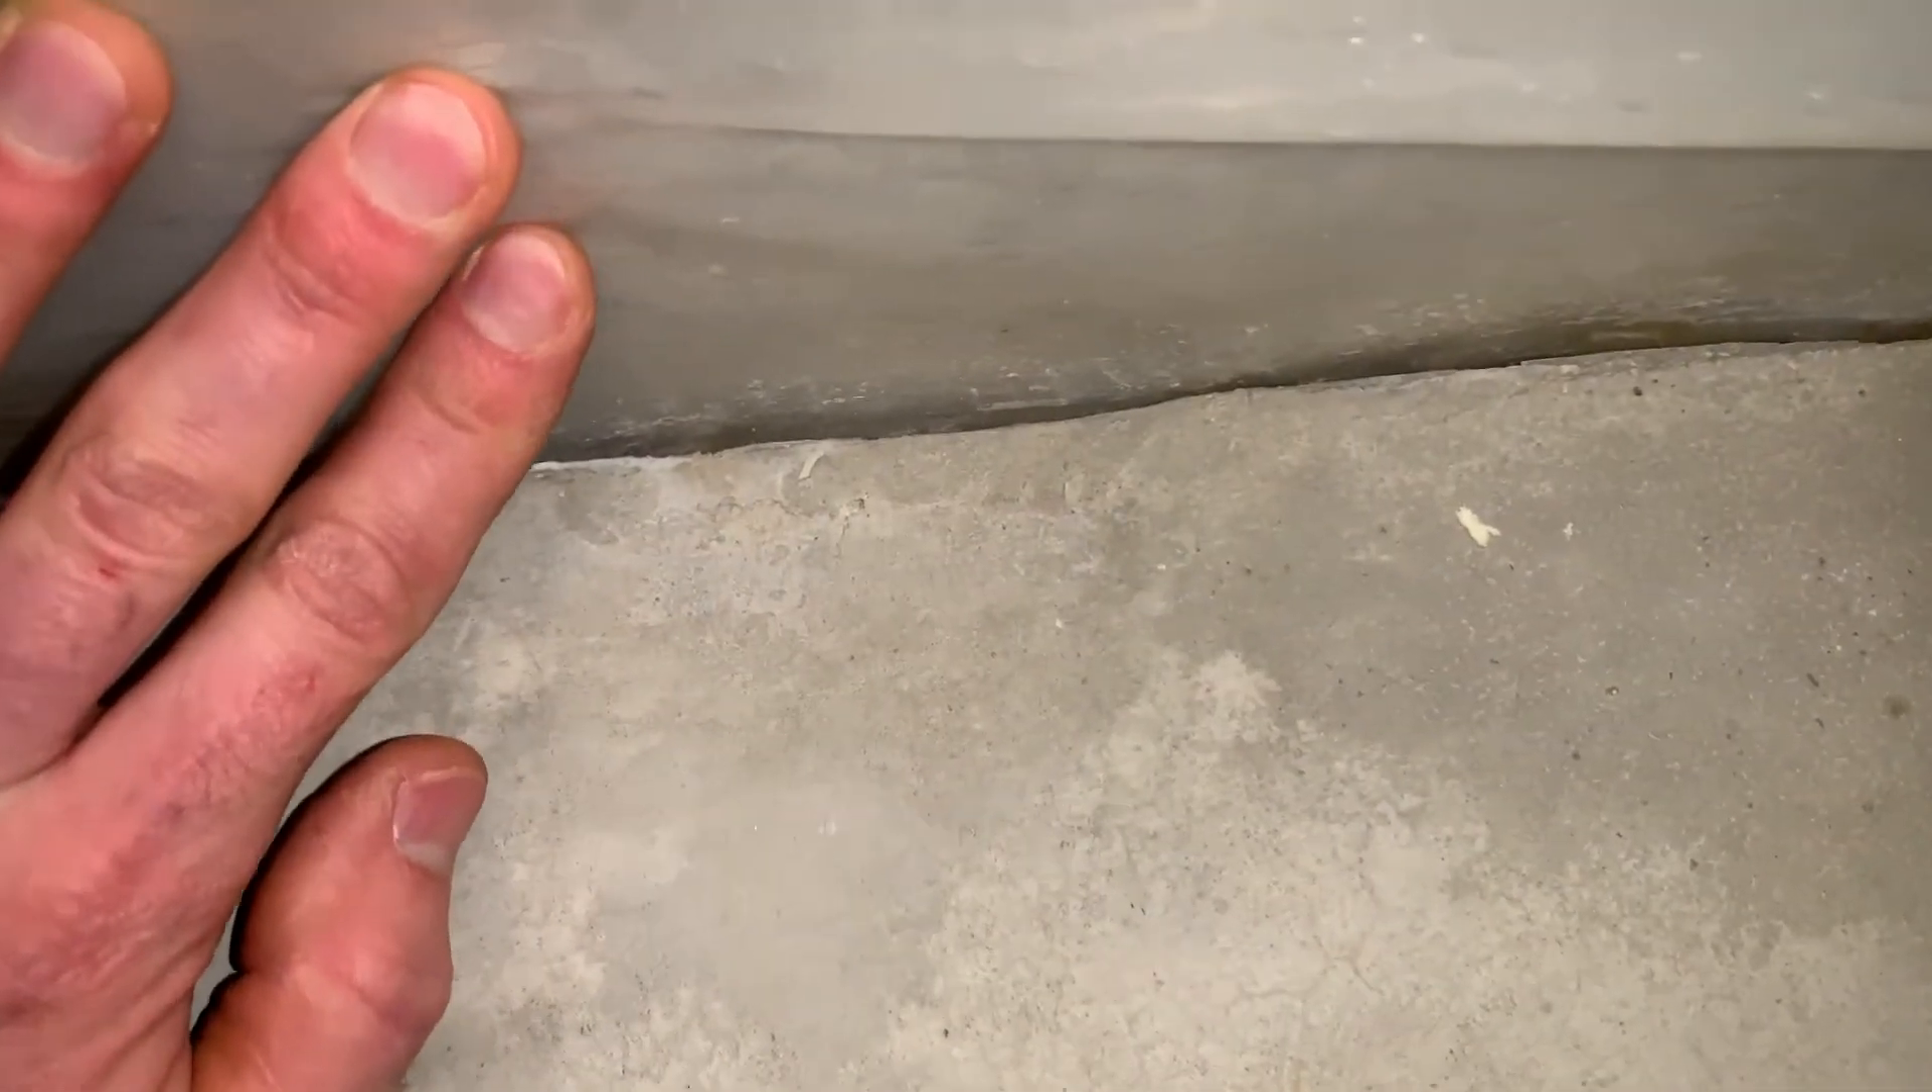You can see the crack here or a pretty significant gap.